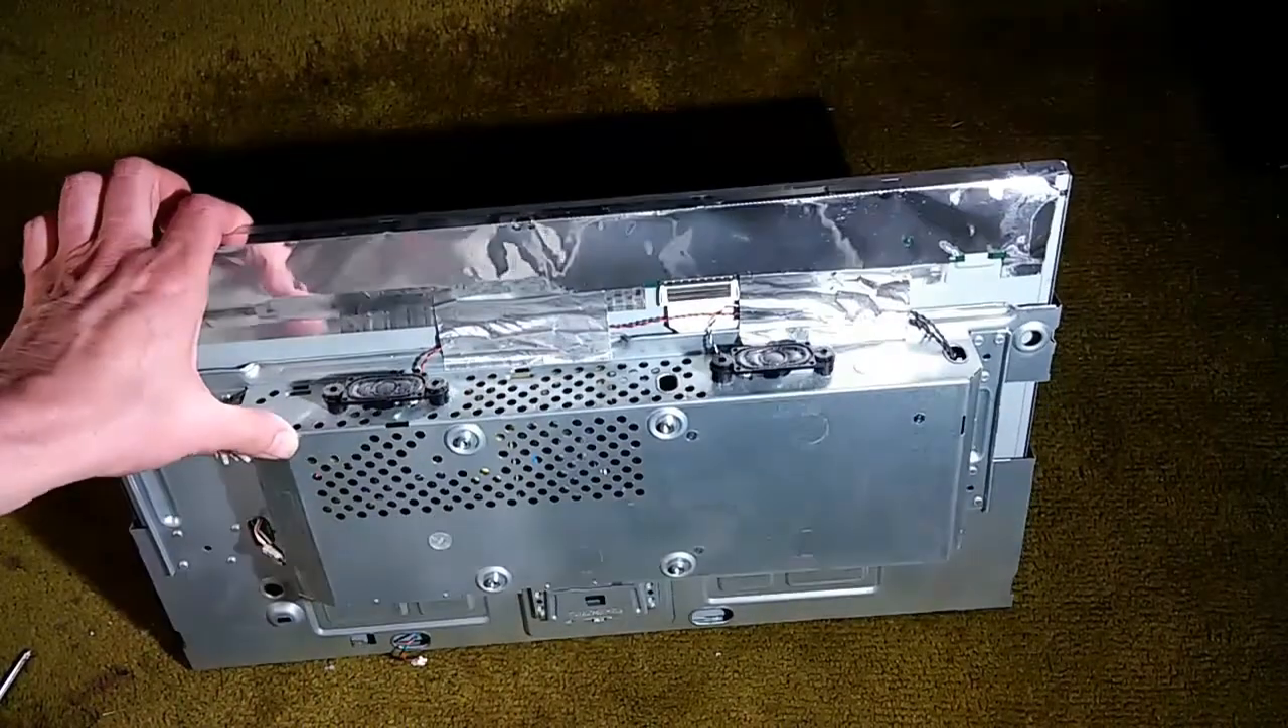Now, this is what you call a board carrier. It's now mostly loose. One thing left. There is some metalized tape between this board carrier and the rest of the monitor.